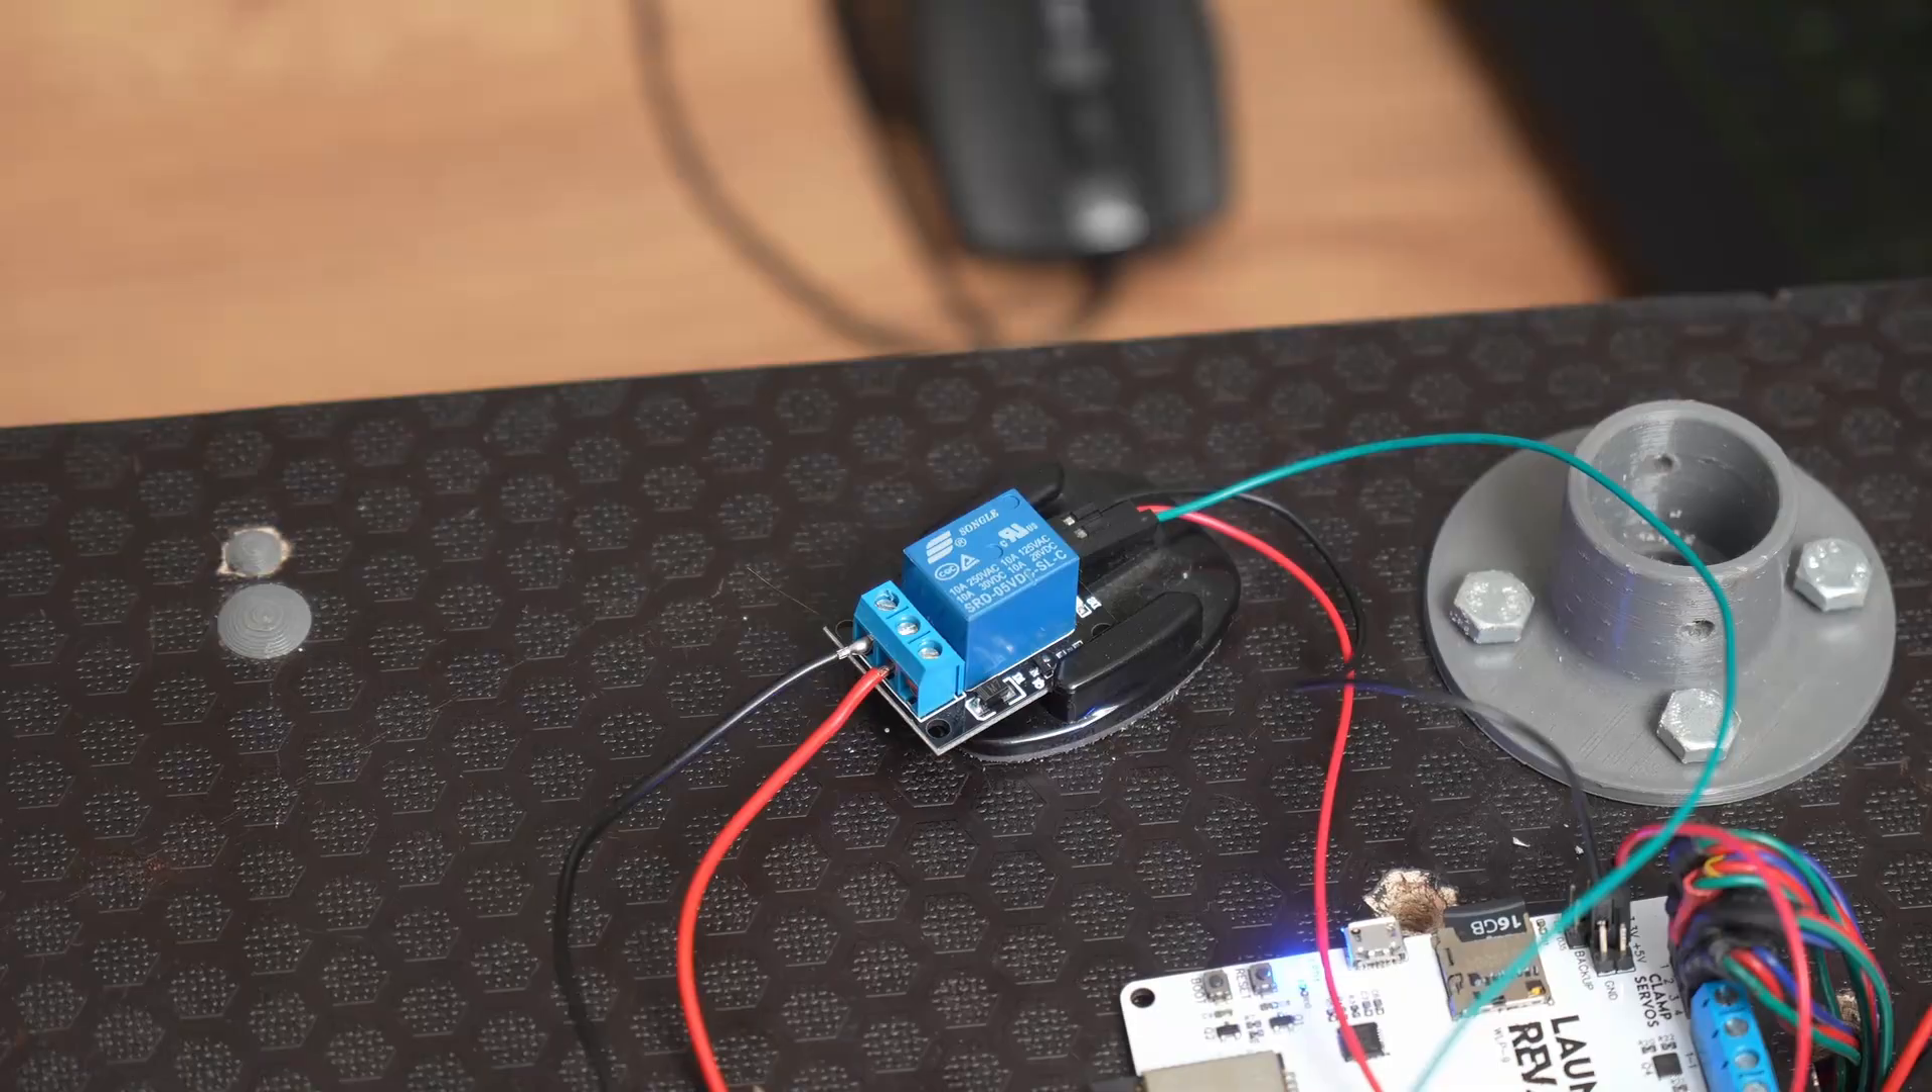We attached a single relay to our launch computer that should ignite all five engines simultaneously.